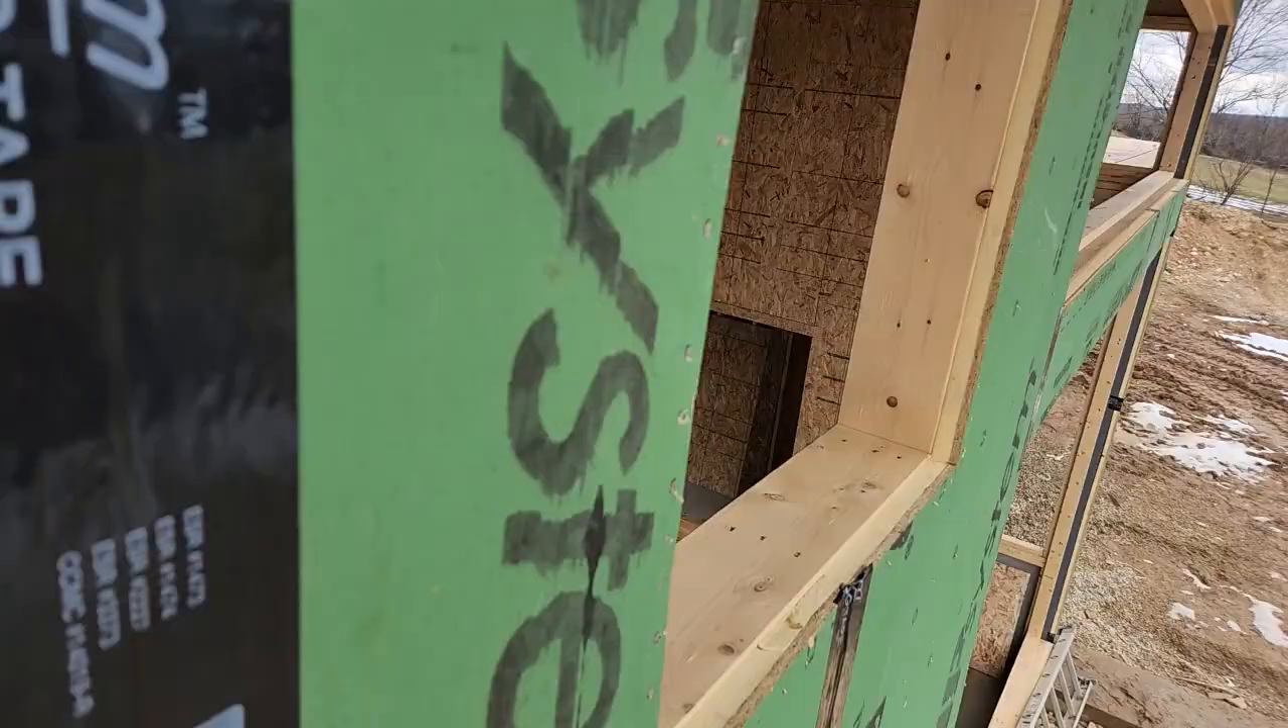Saturday morning december the 2nd and um they've completed framing on the windows which is nice.